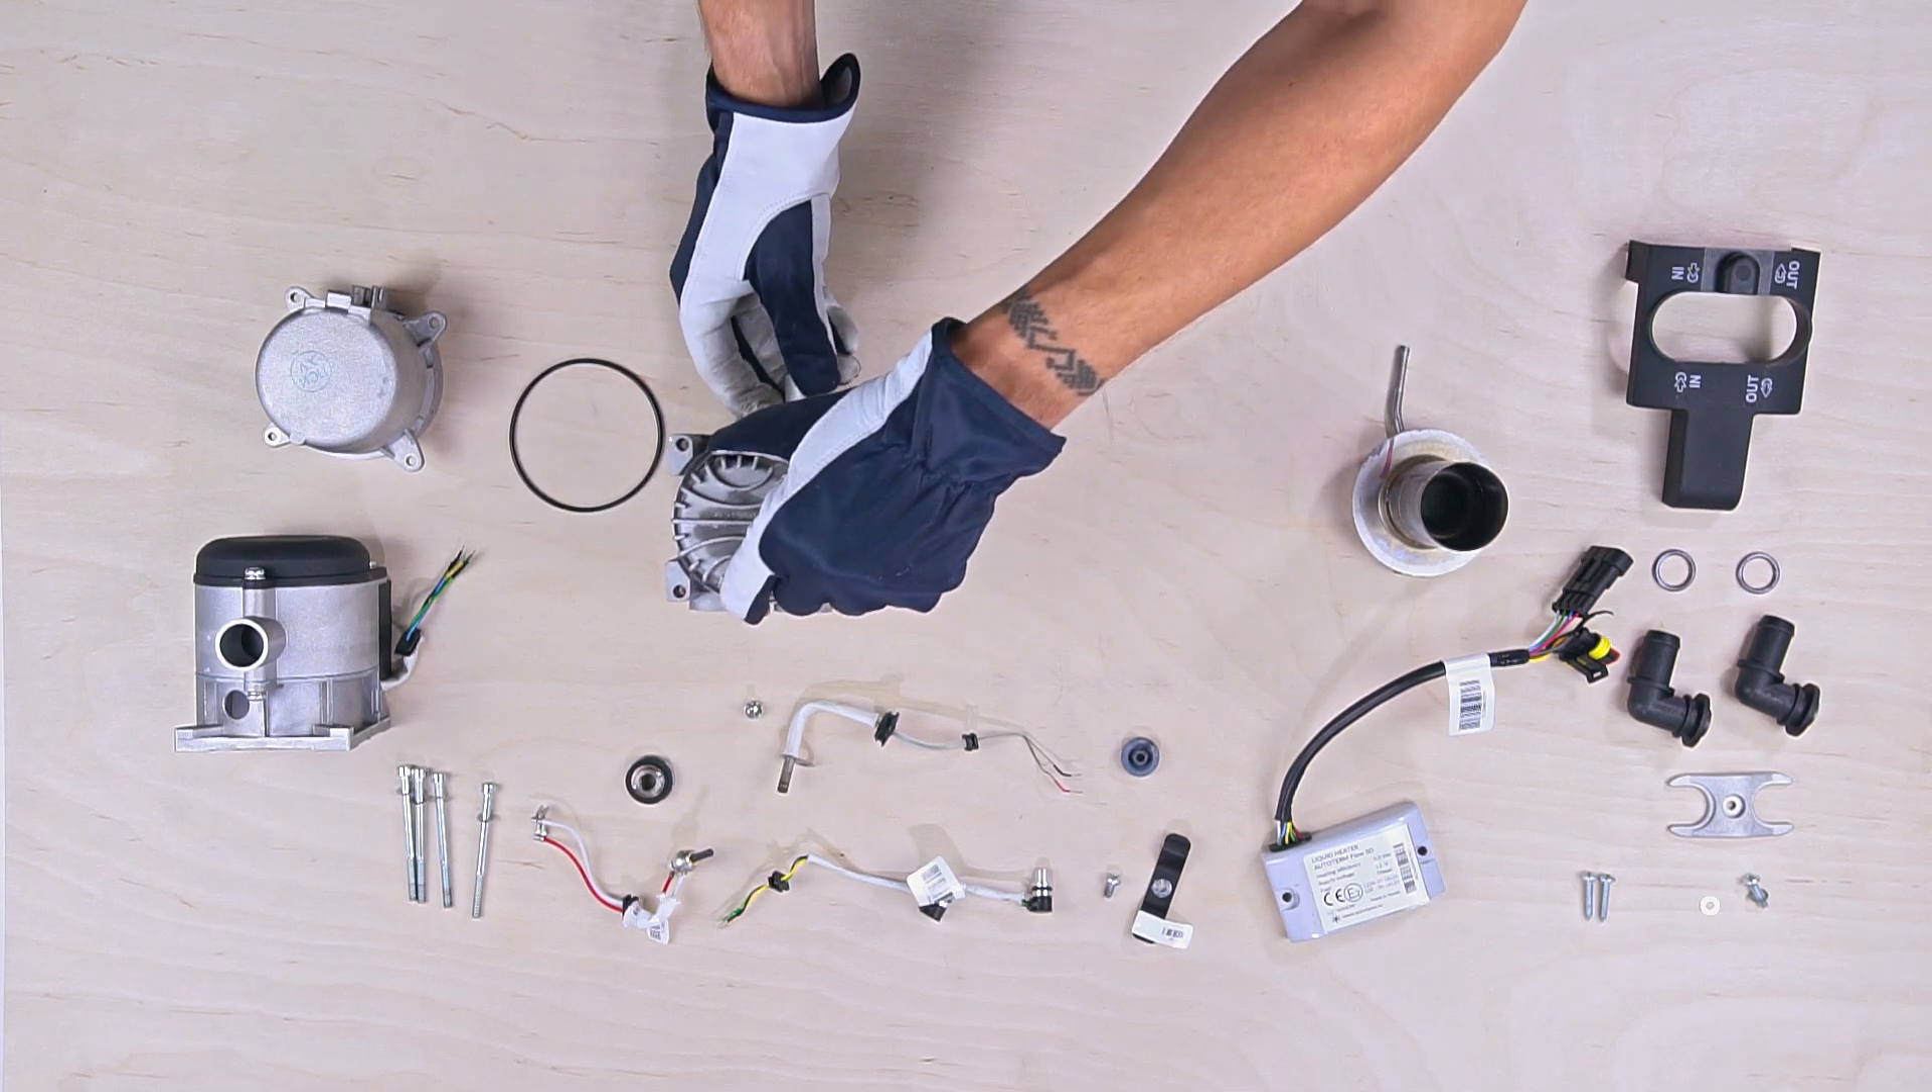The heater has now been disassembled.